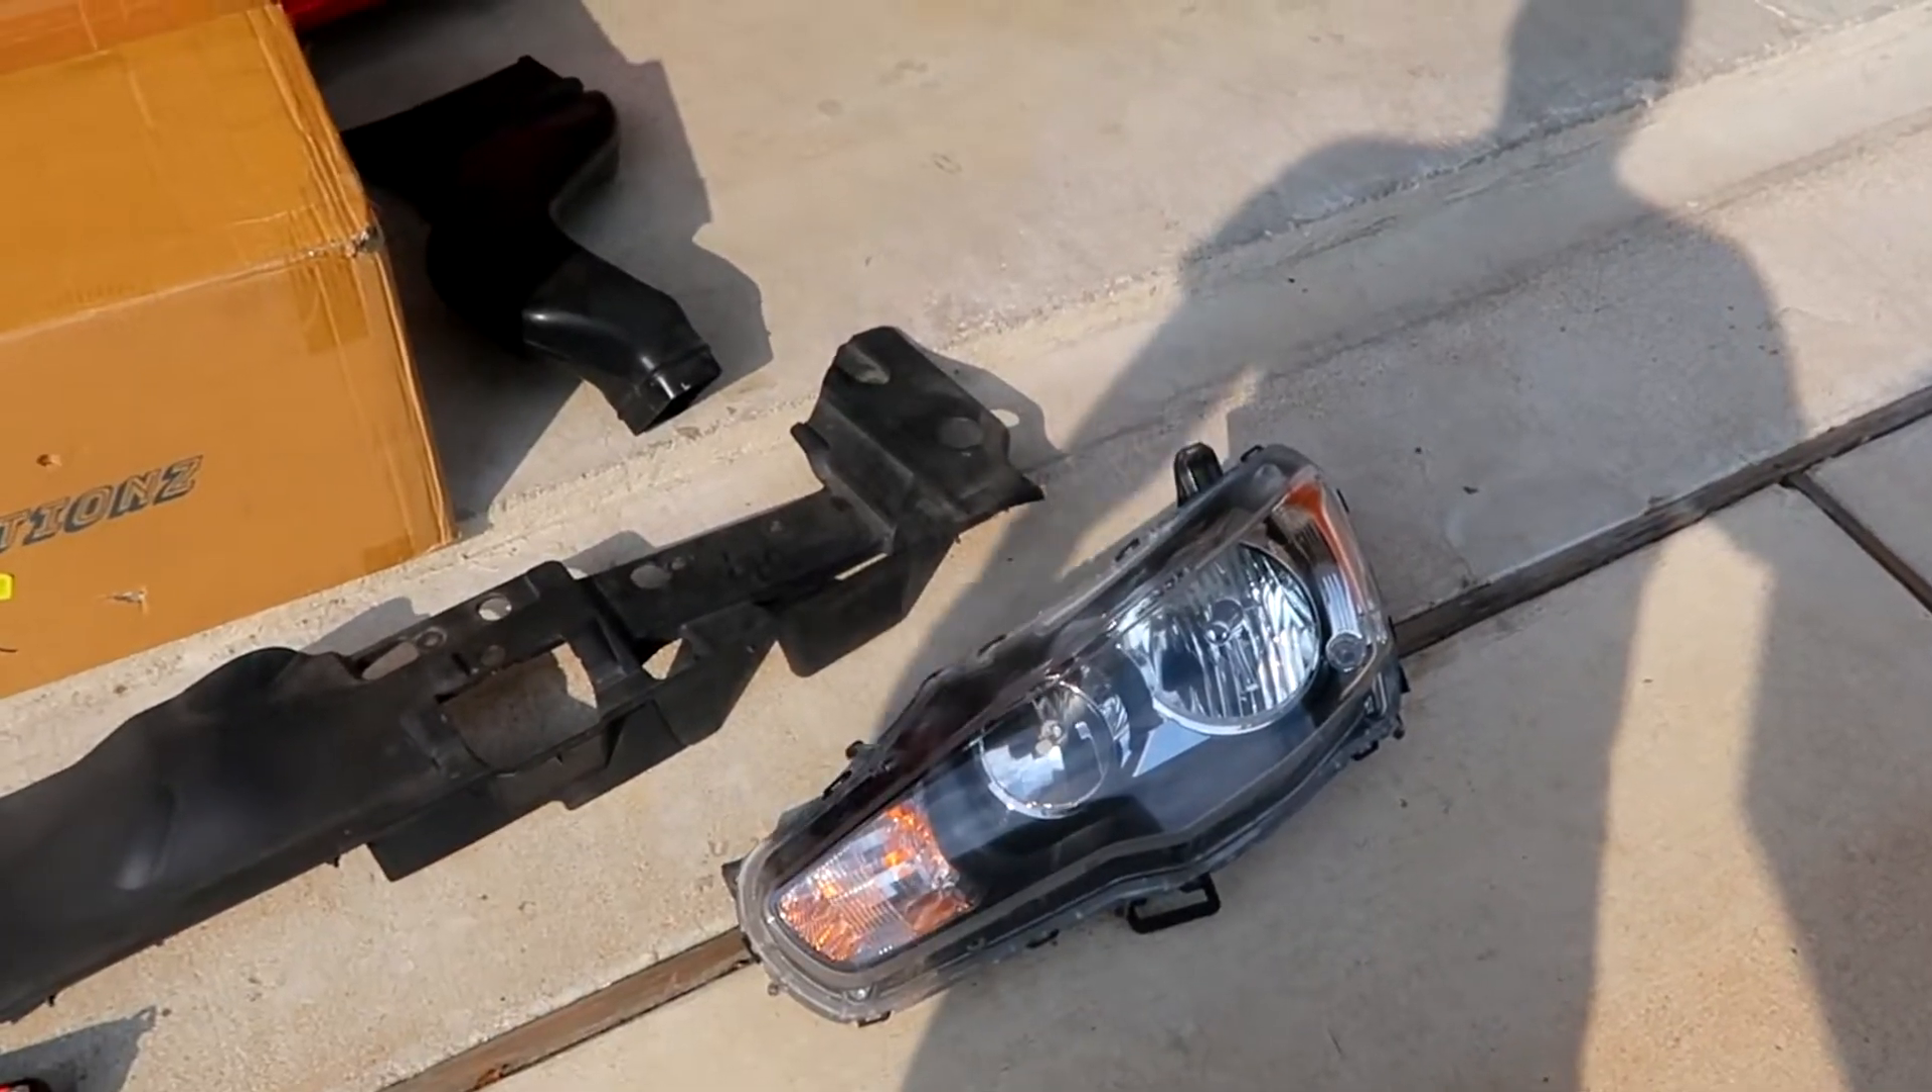All right, so we've got the driver's side headlight out.